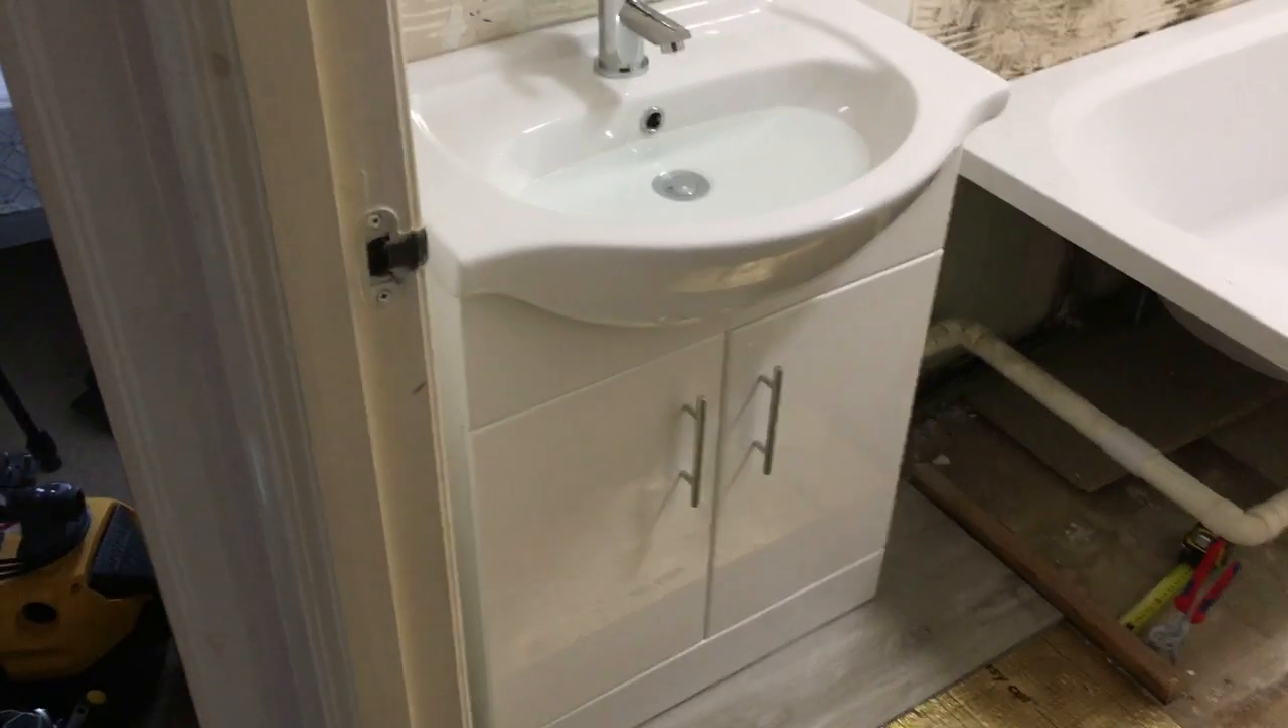All right guys that's the vanity unit totally installed now um we've got all totally plumbed in now.